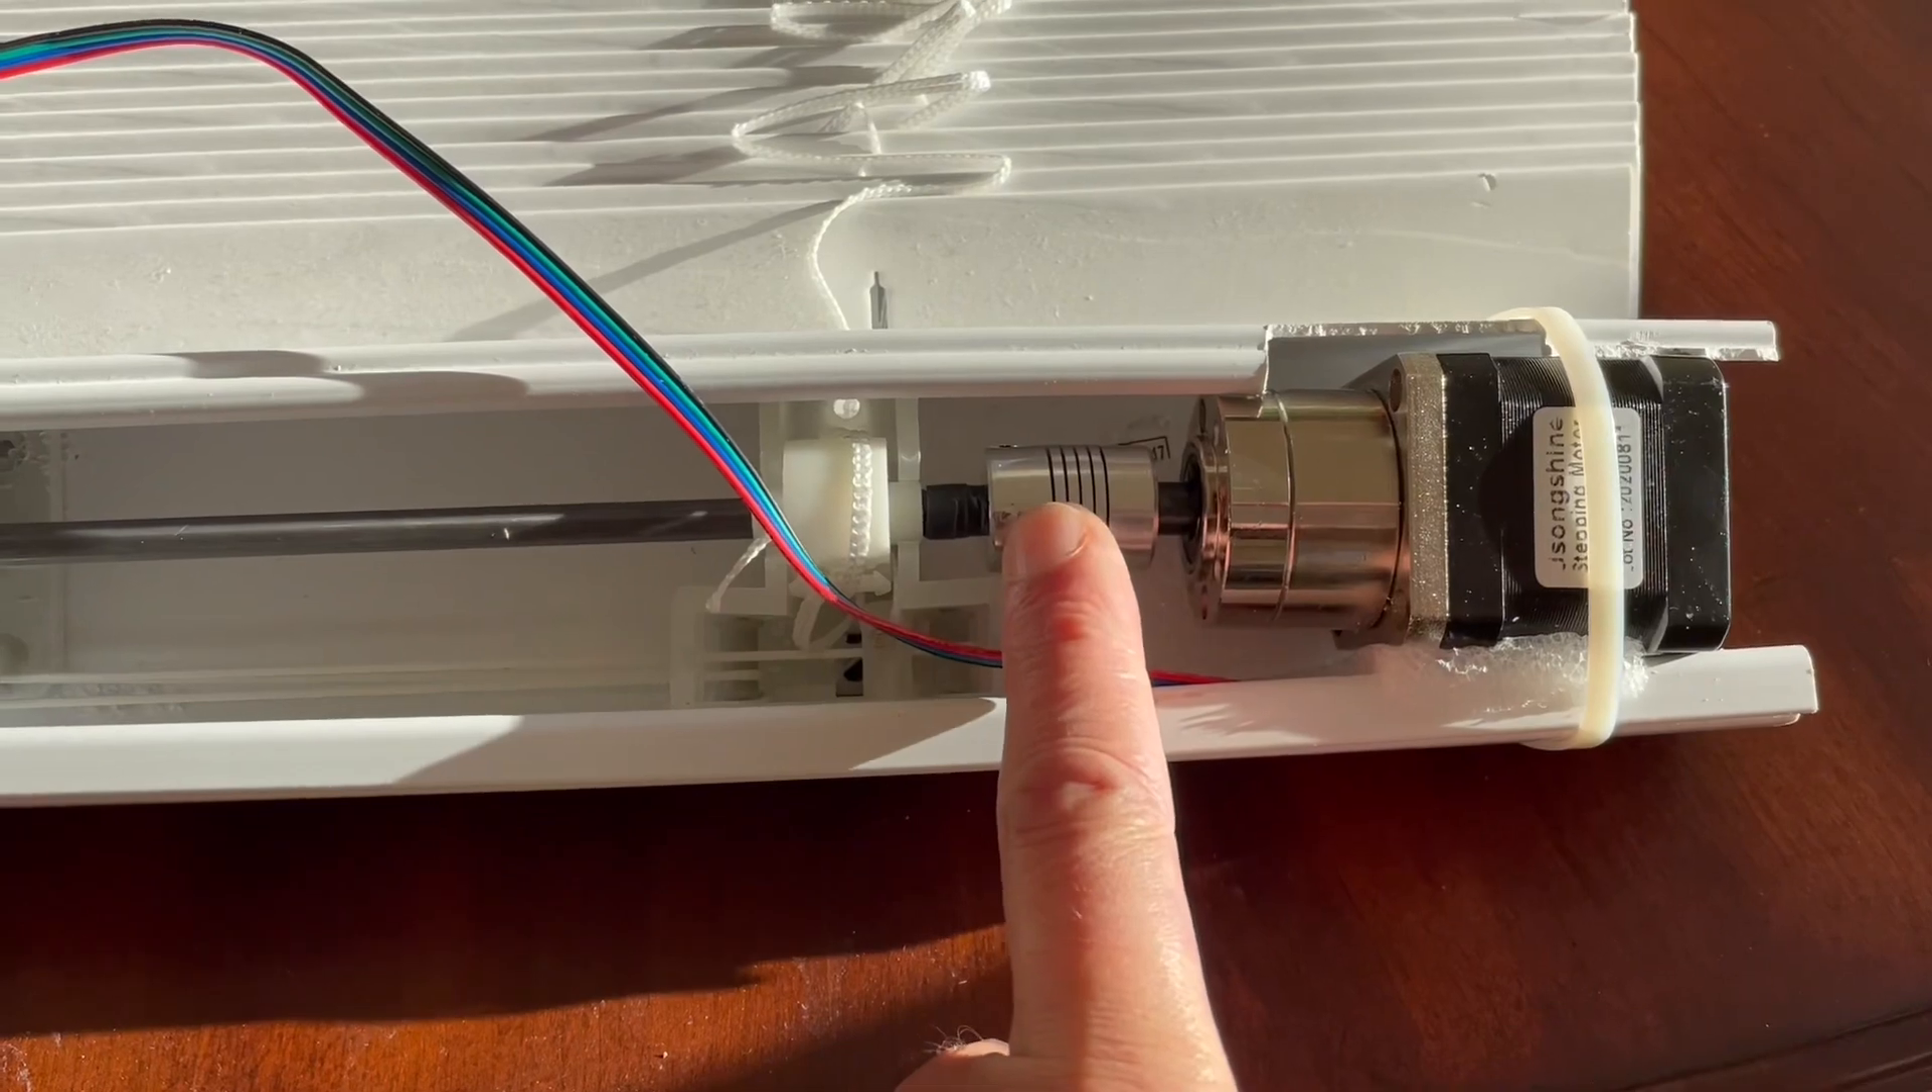In this picture, now you can see I installed the motor.